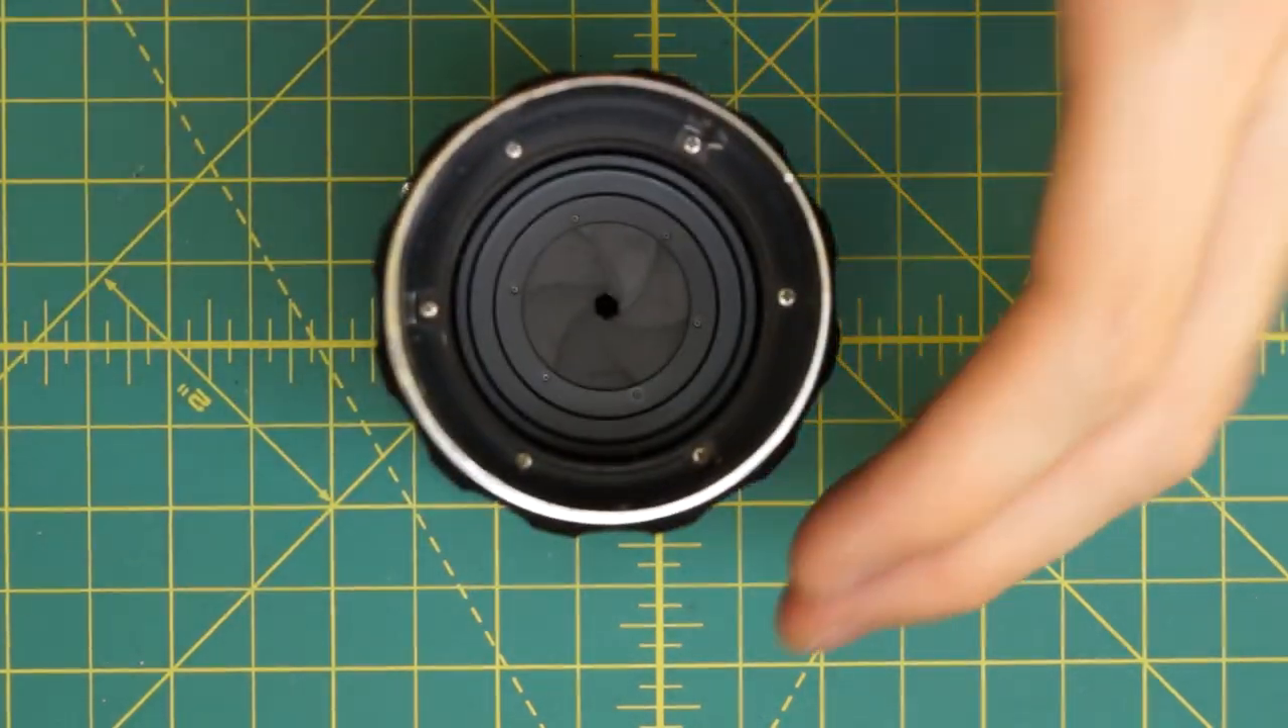But now you can see I have access to the front of the aperture blades.